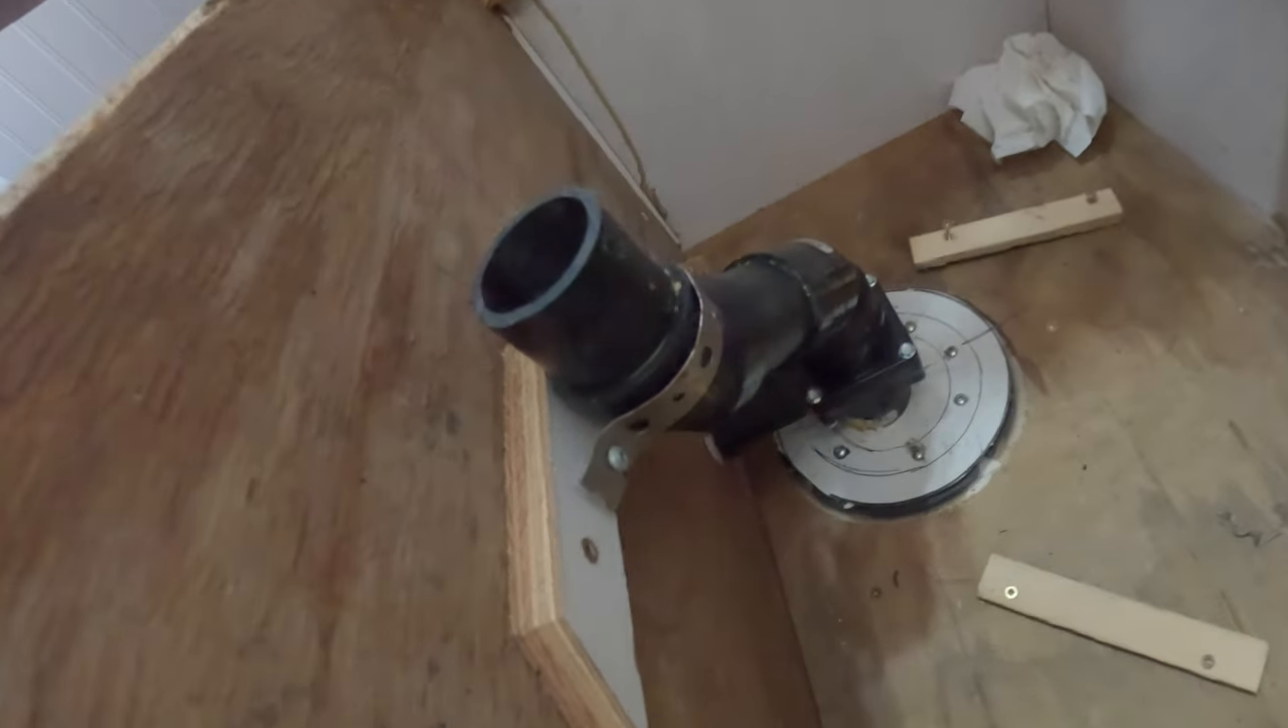There is the completed setup all glued together I got my clamp back in right there just a piece of strapping.